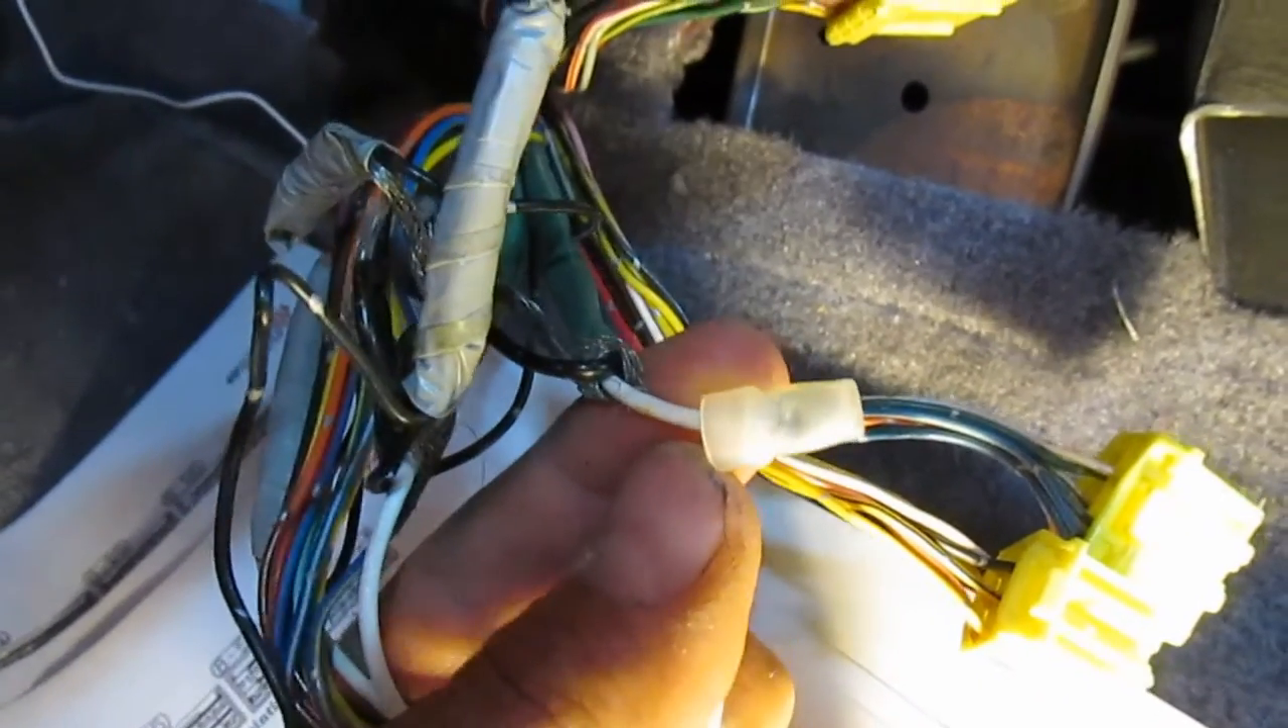I just put a crimp cap over the signal coming from the rear.